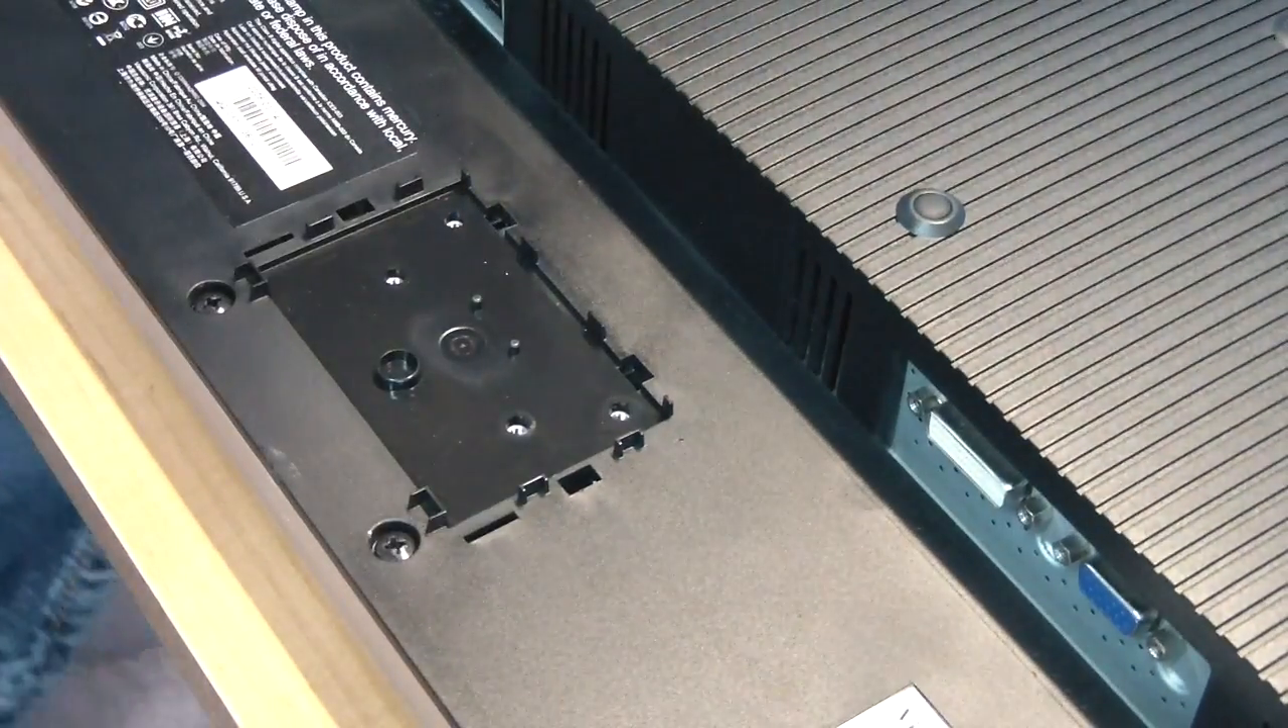It turns out there are two more screws to remove behind the stand.